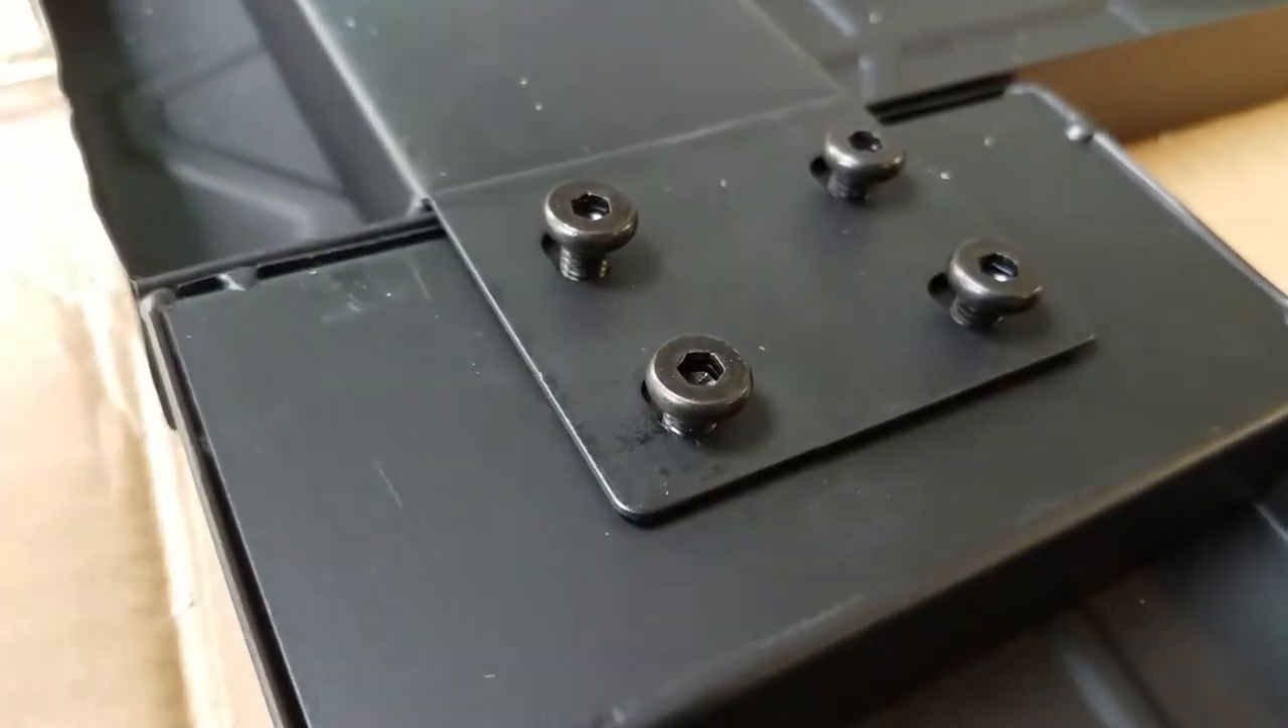With our final four bolts in place we tighten them down.